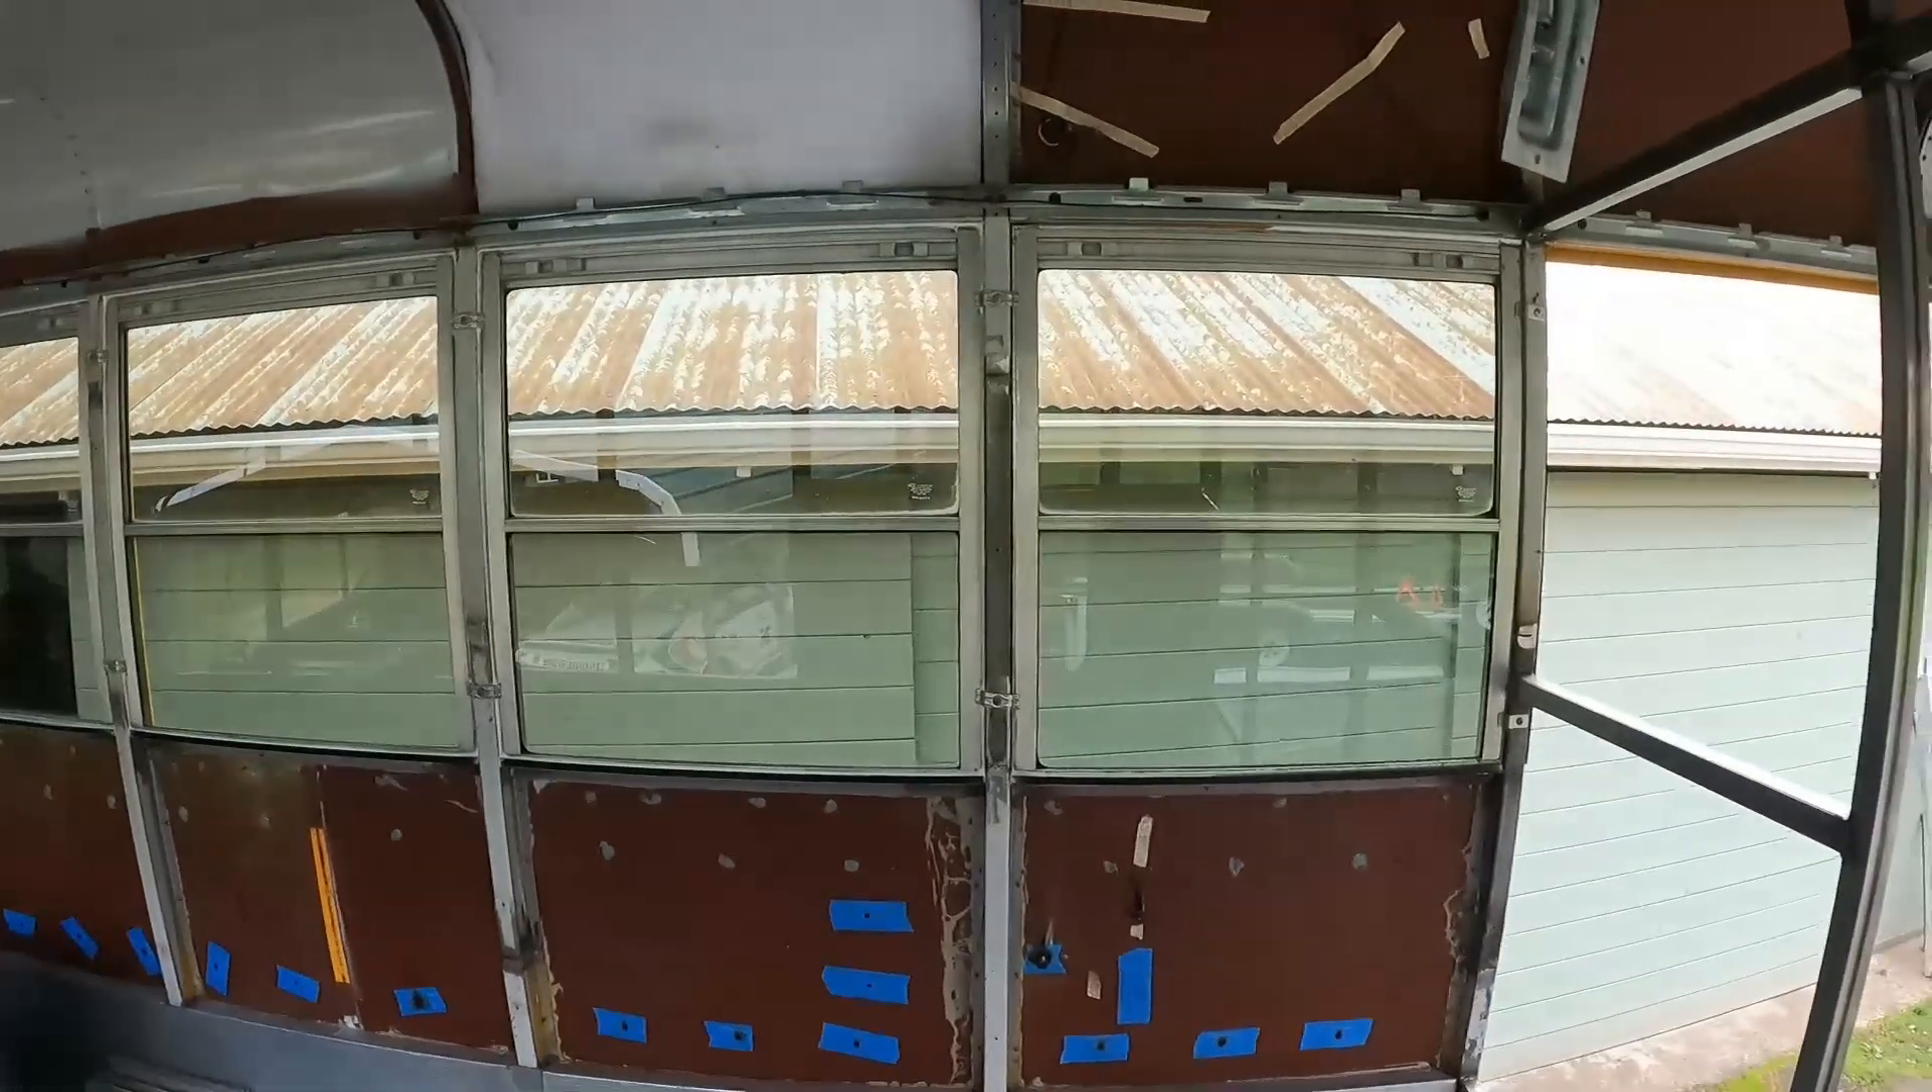Yesterday, we finished the windows on this side of the bus.